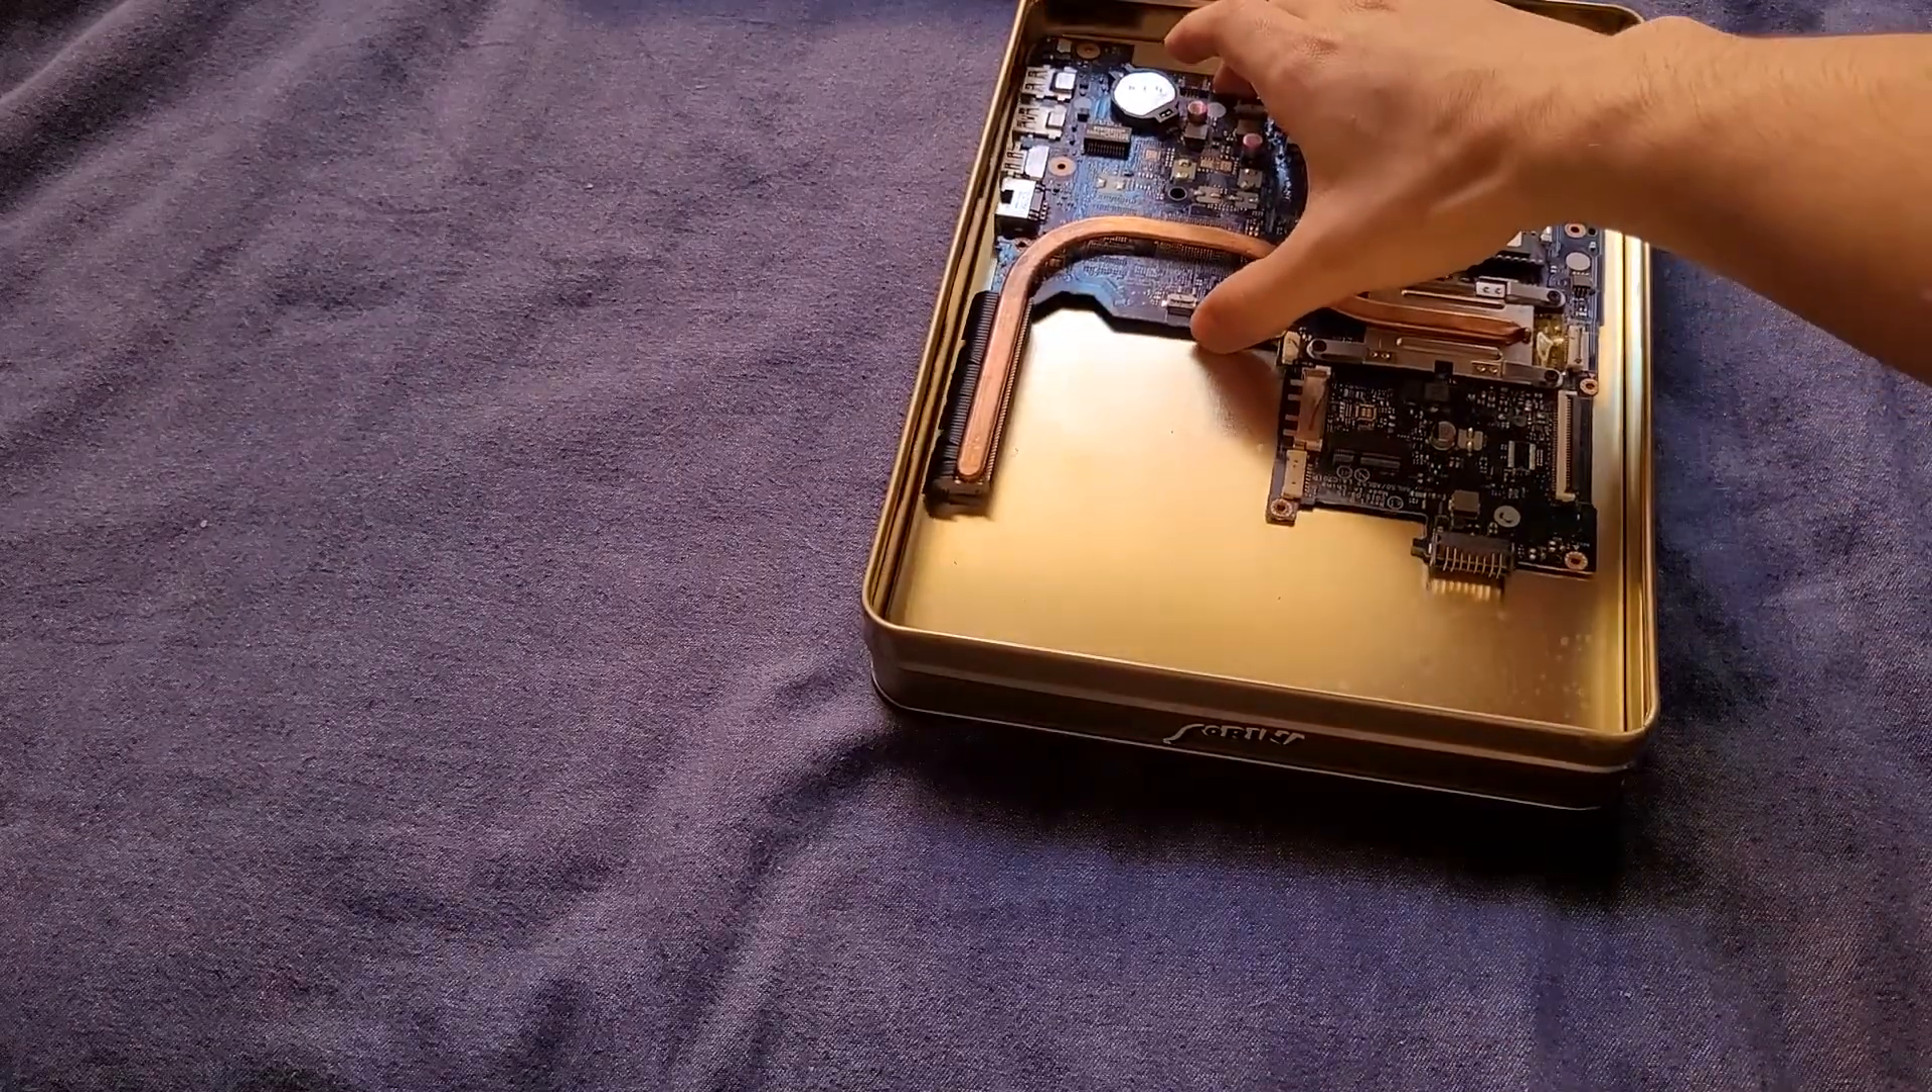Okay. Board, cookie tin. It fits. It fits almost perfectly. Look at that. Oh my God.